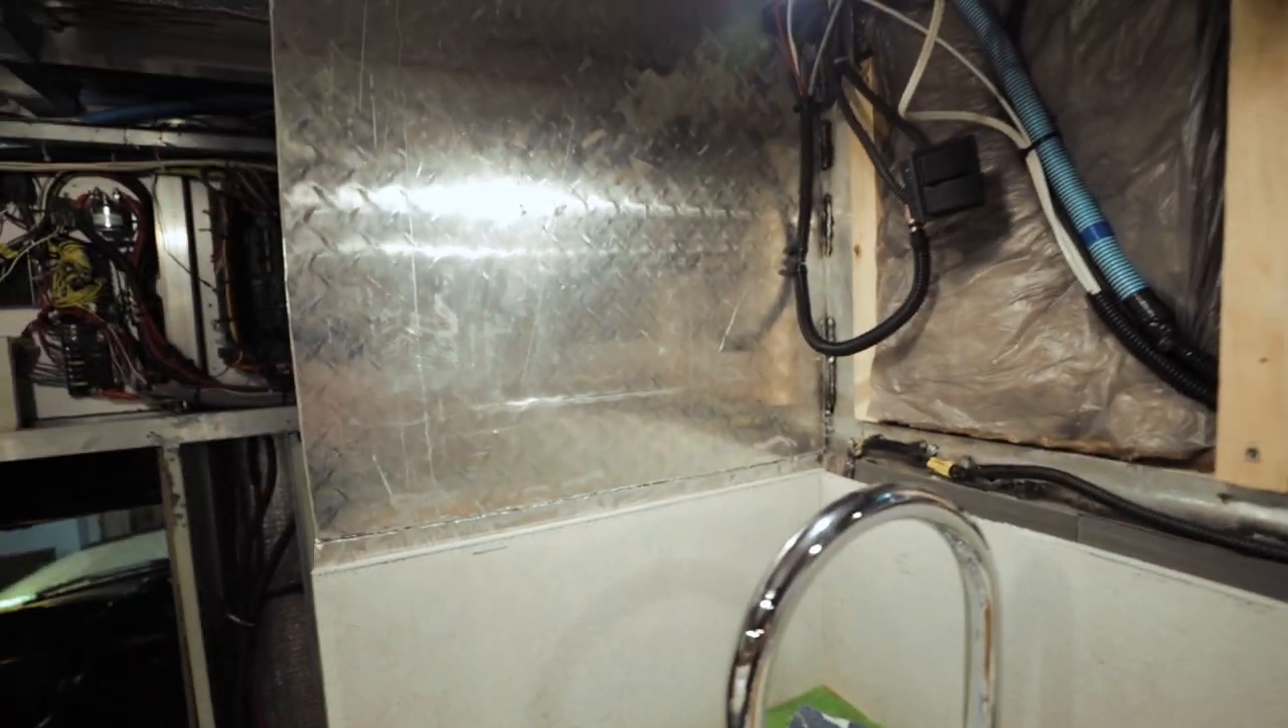I also finished welding this big wall right here.